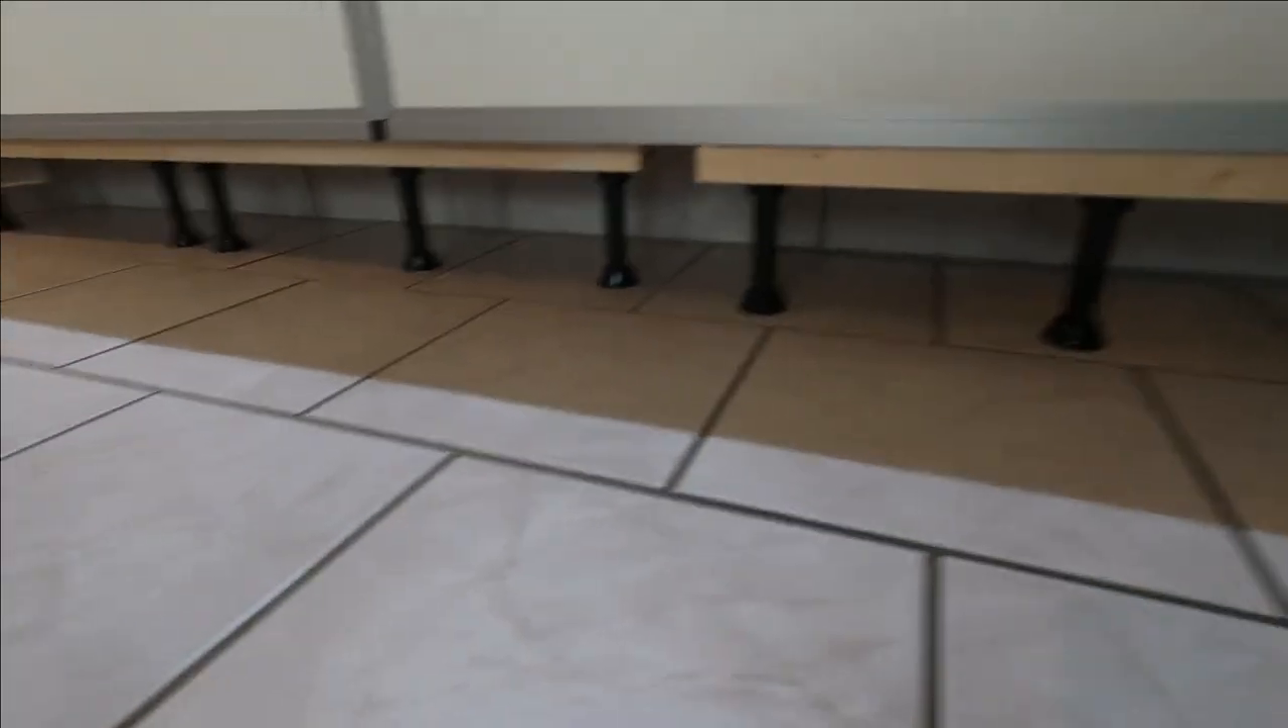So die Platten da drunter sind drin, die Verstellfüße stehen drunter.